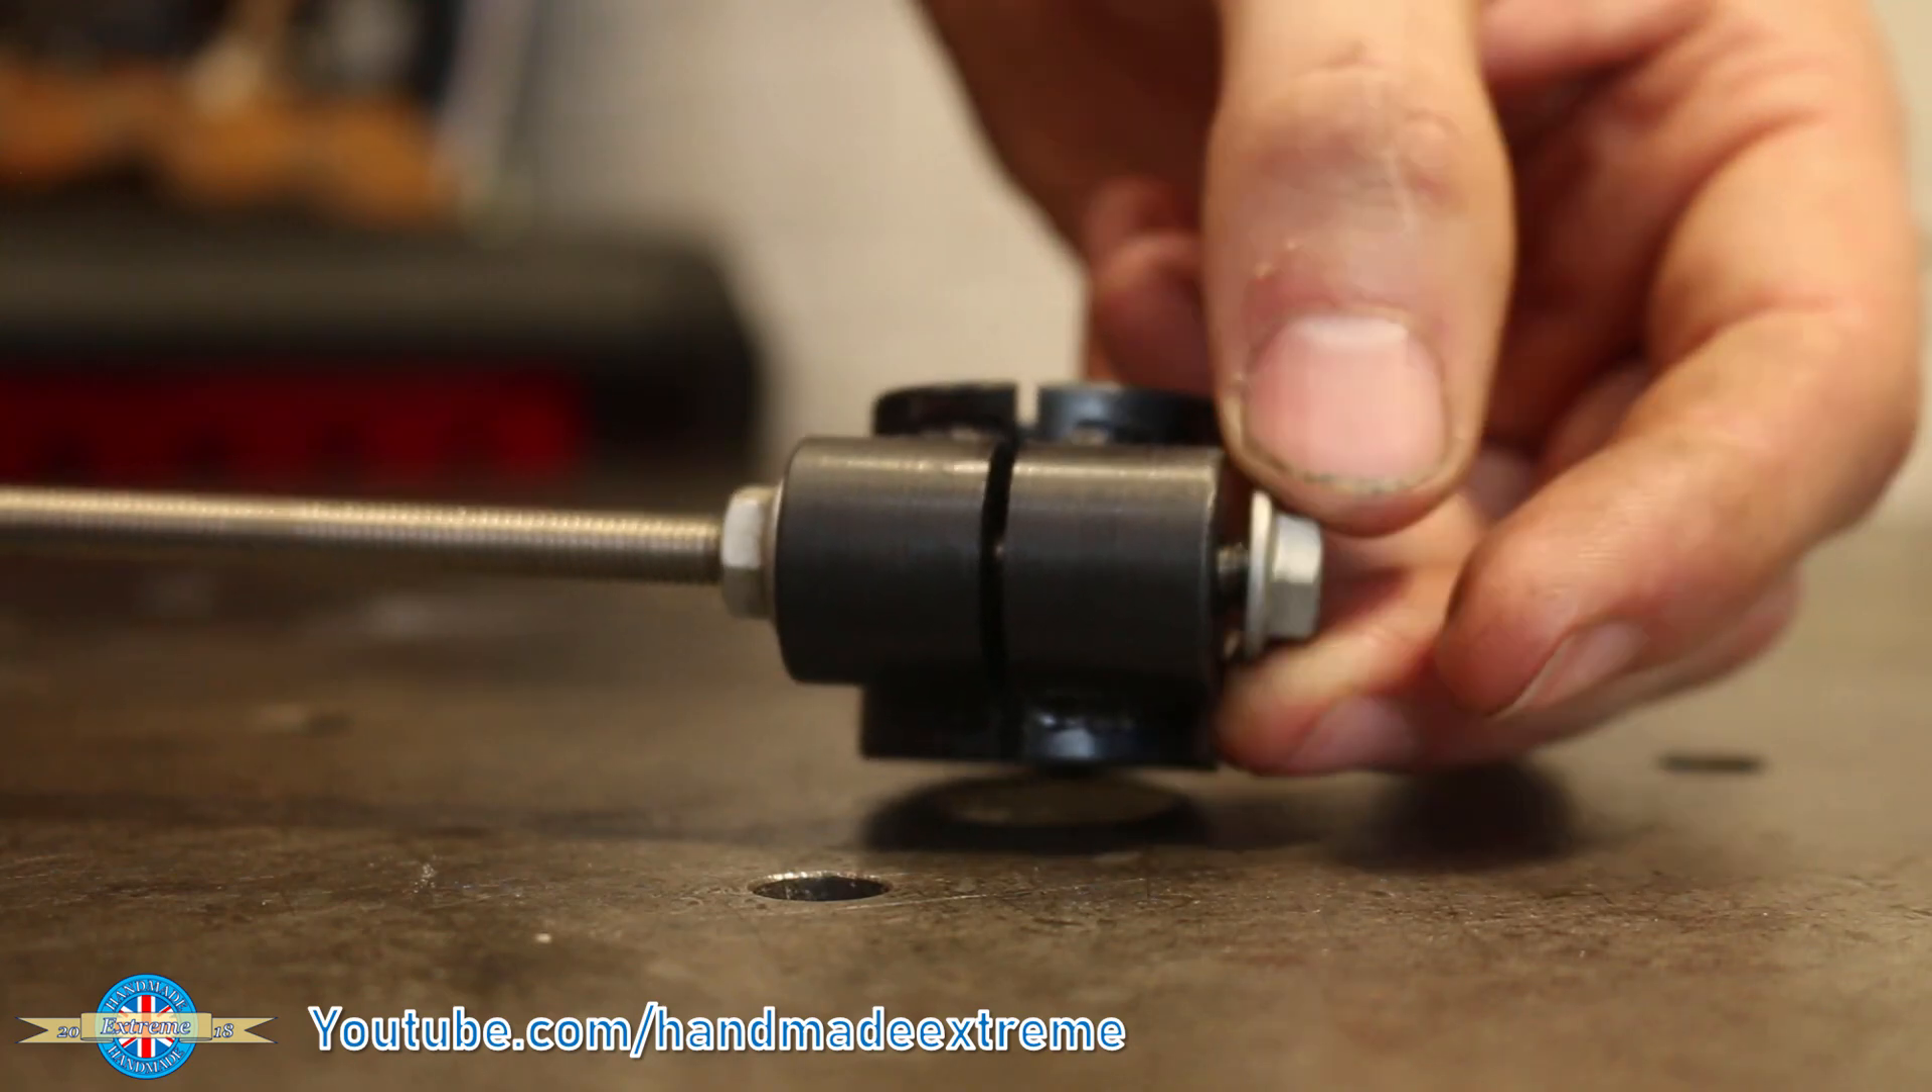On the outer end I fitted a flange nut. Followed by the torch holder. And finally another flange nut.